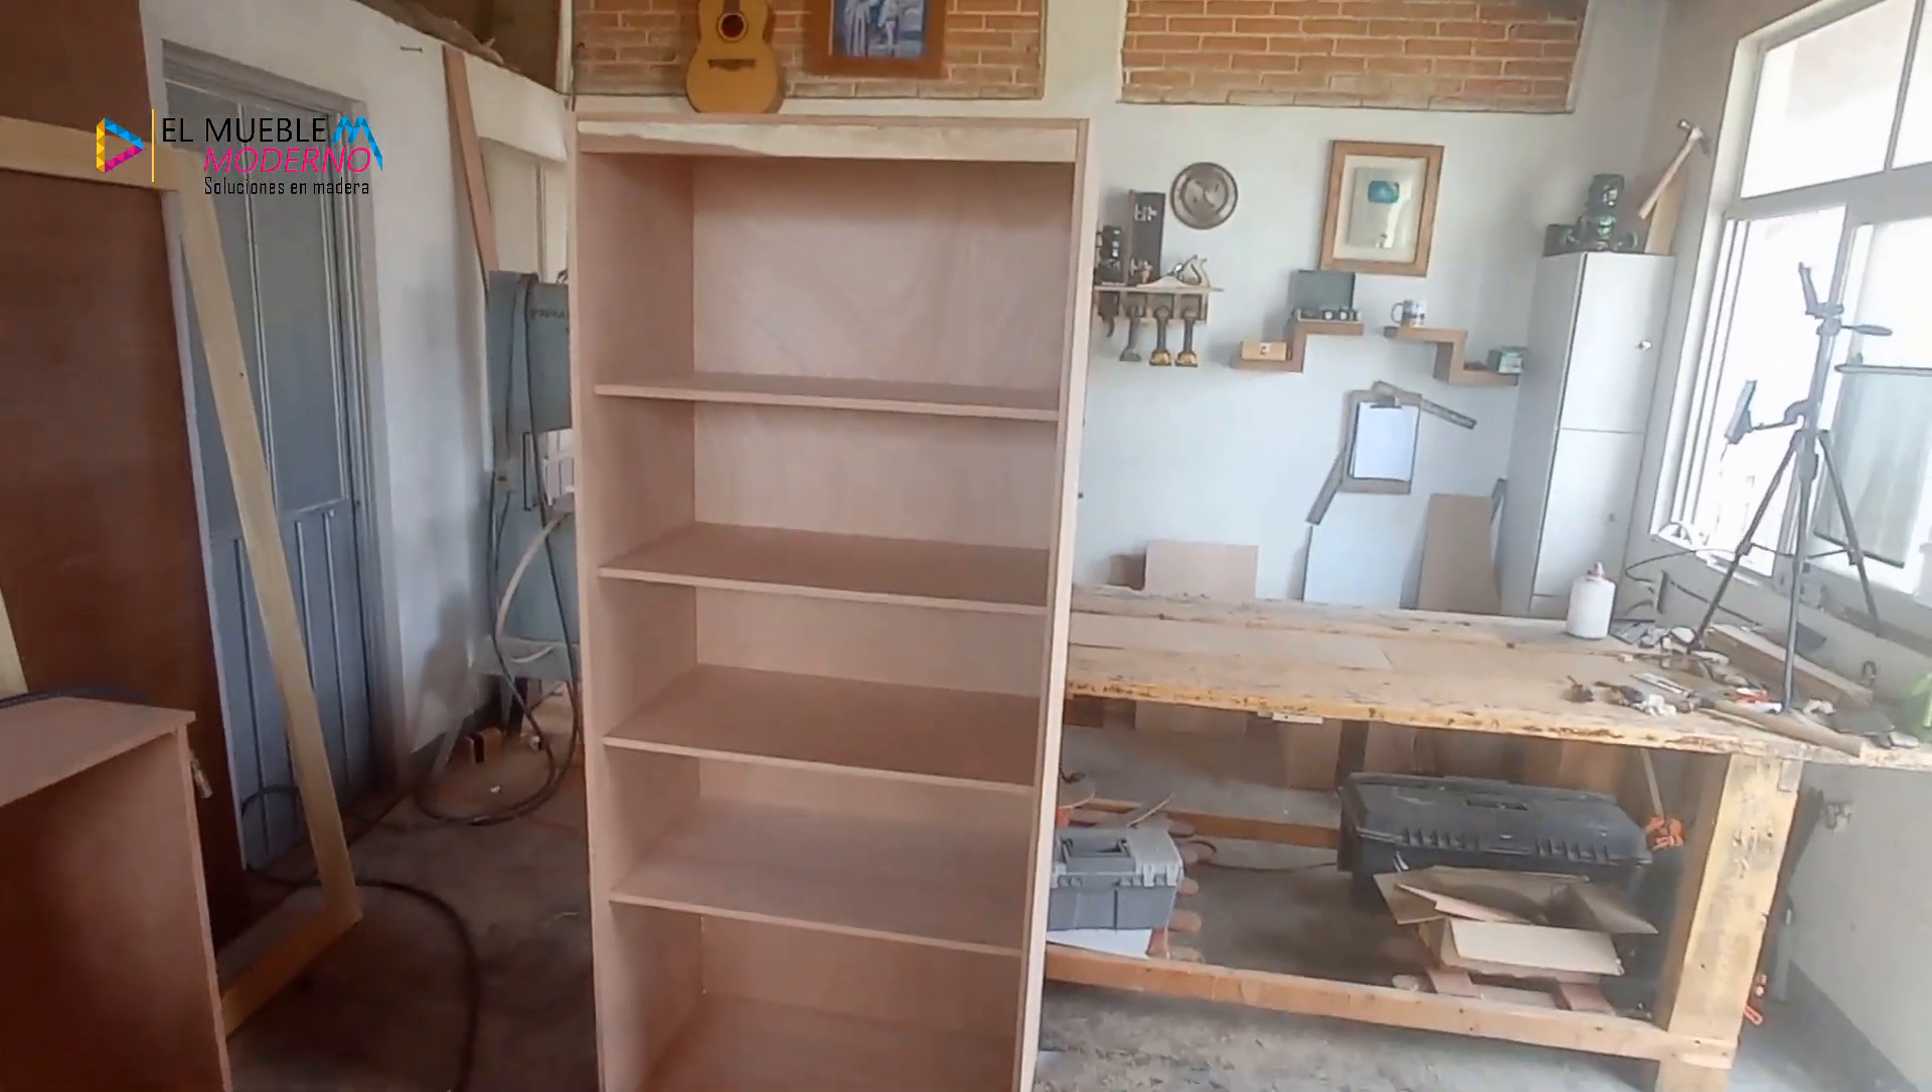Listo amigos, pues tenemos ya el módulo armado, vean.